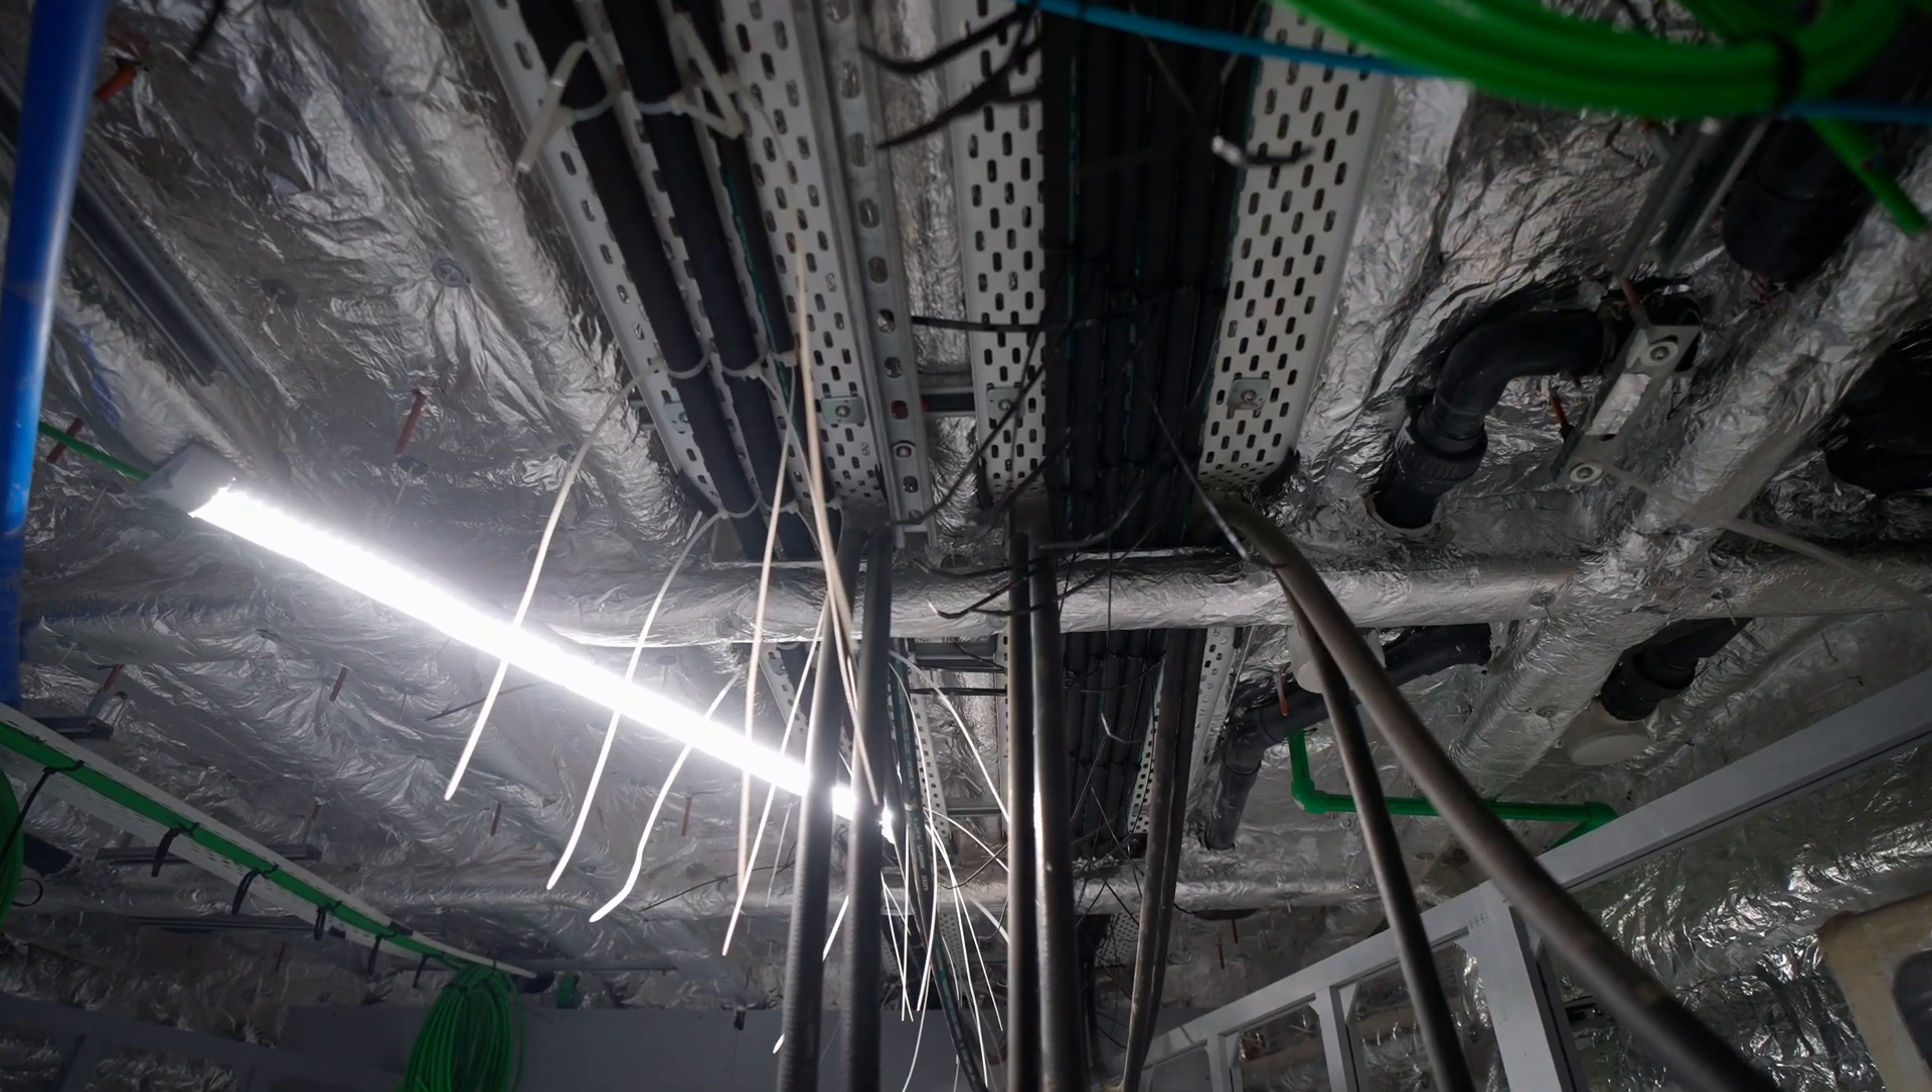We don't have a sub -ceilings installed yet, and you can see the amount of cables and piping going in the ceiling, in the walls.